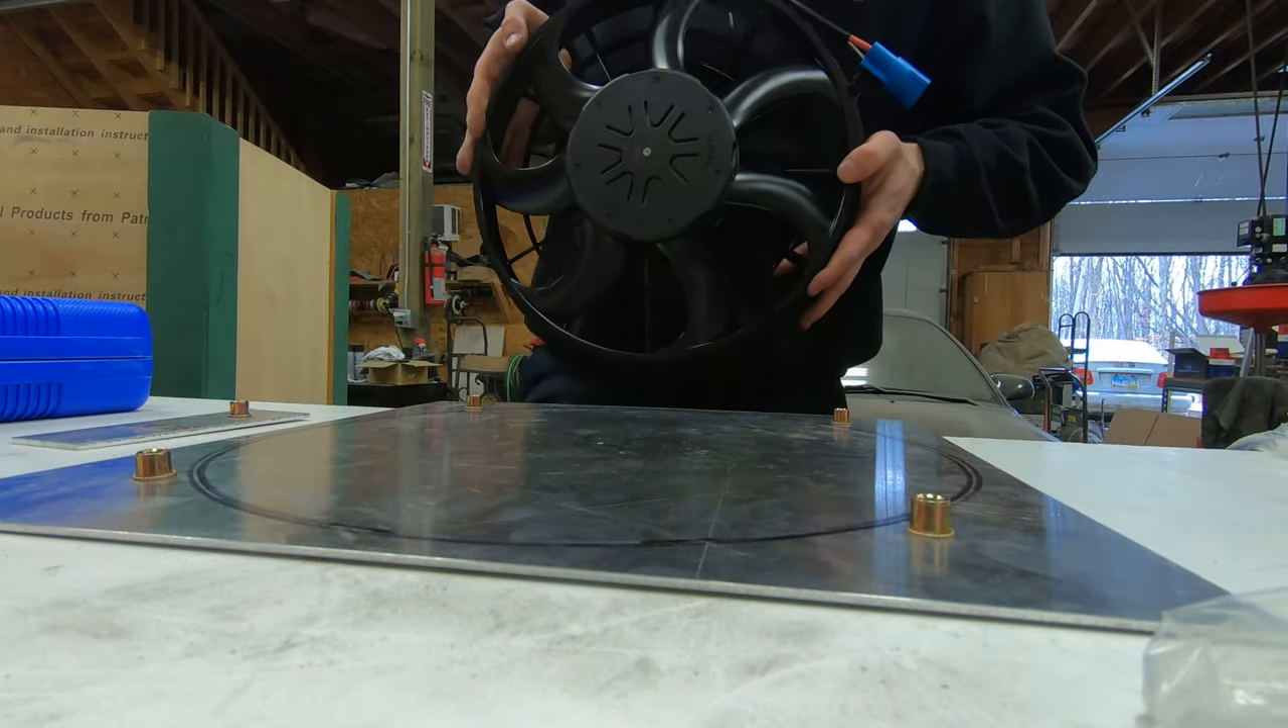And voila, we now have our fourth rivet in place.